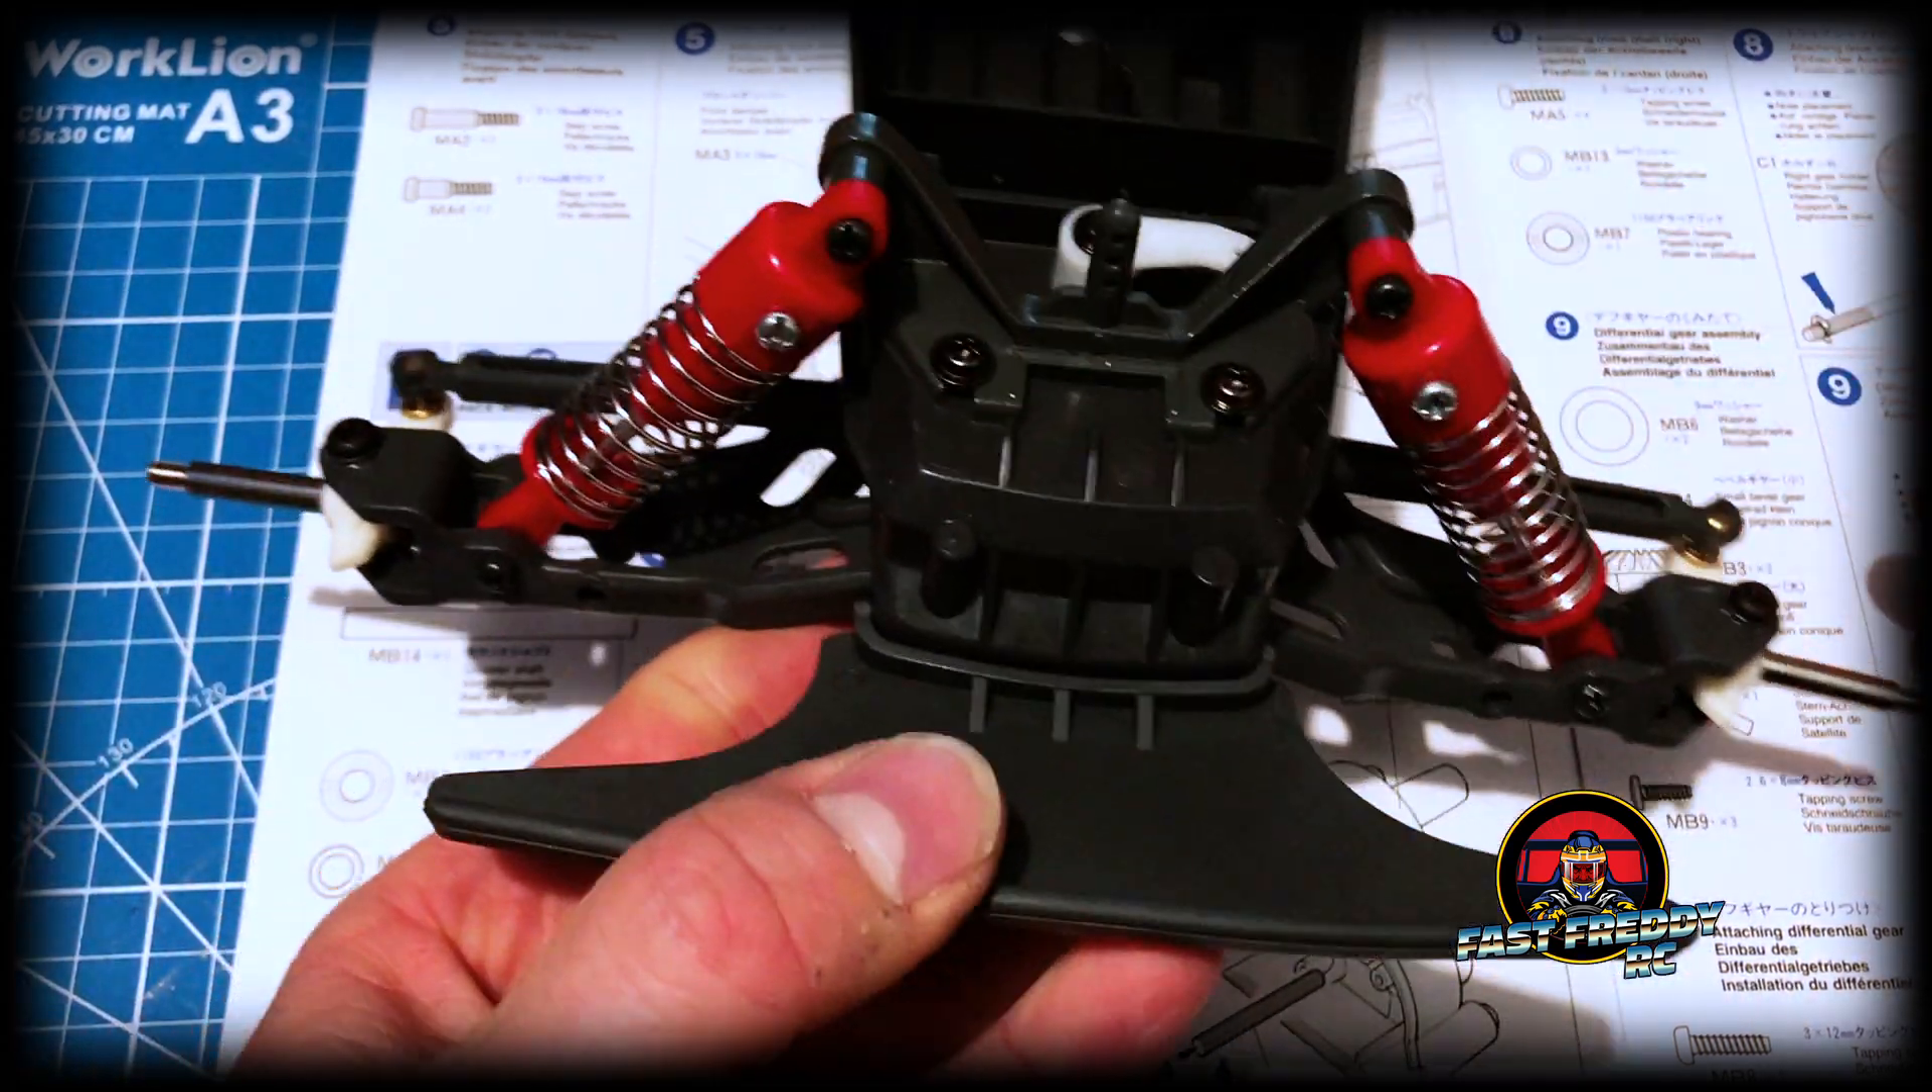There is the front suspension fully completed I kind of like the red shock so that is done.